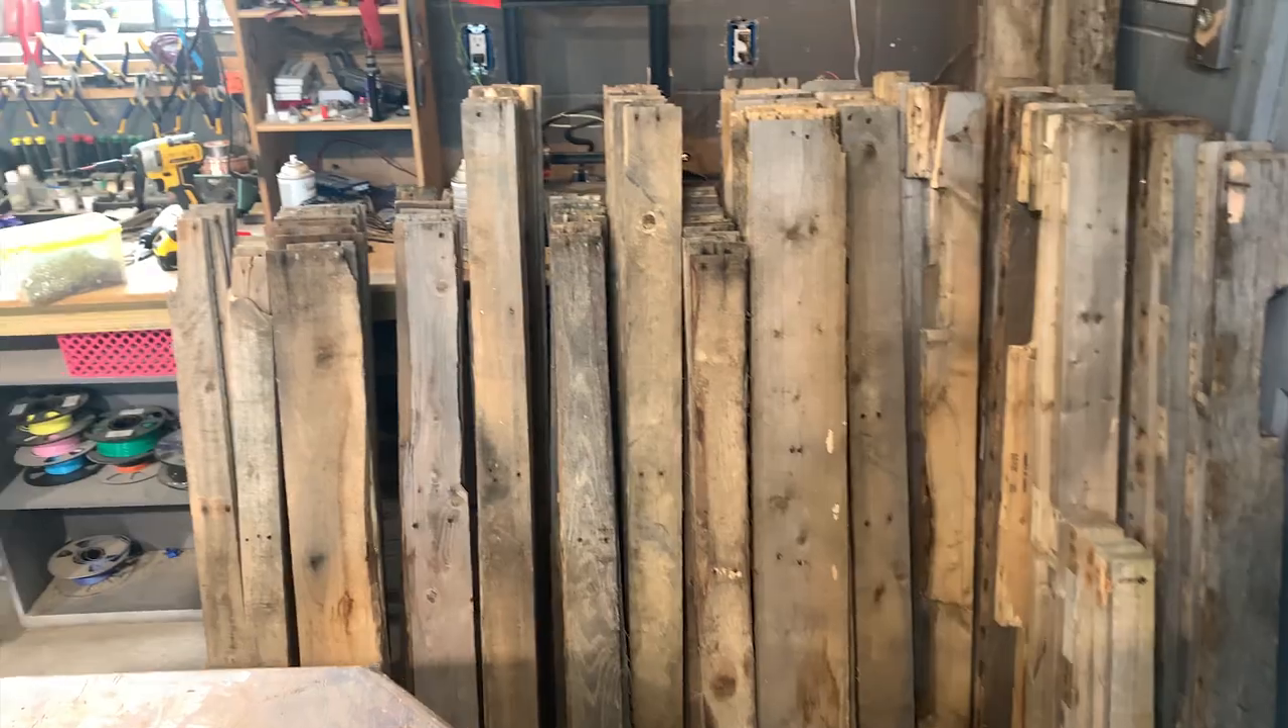All right, finally got all the wood taken apart.